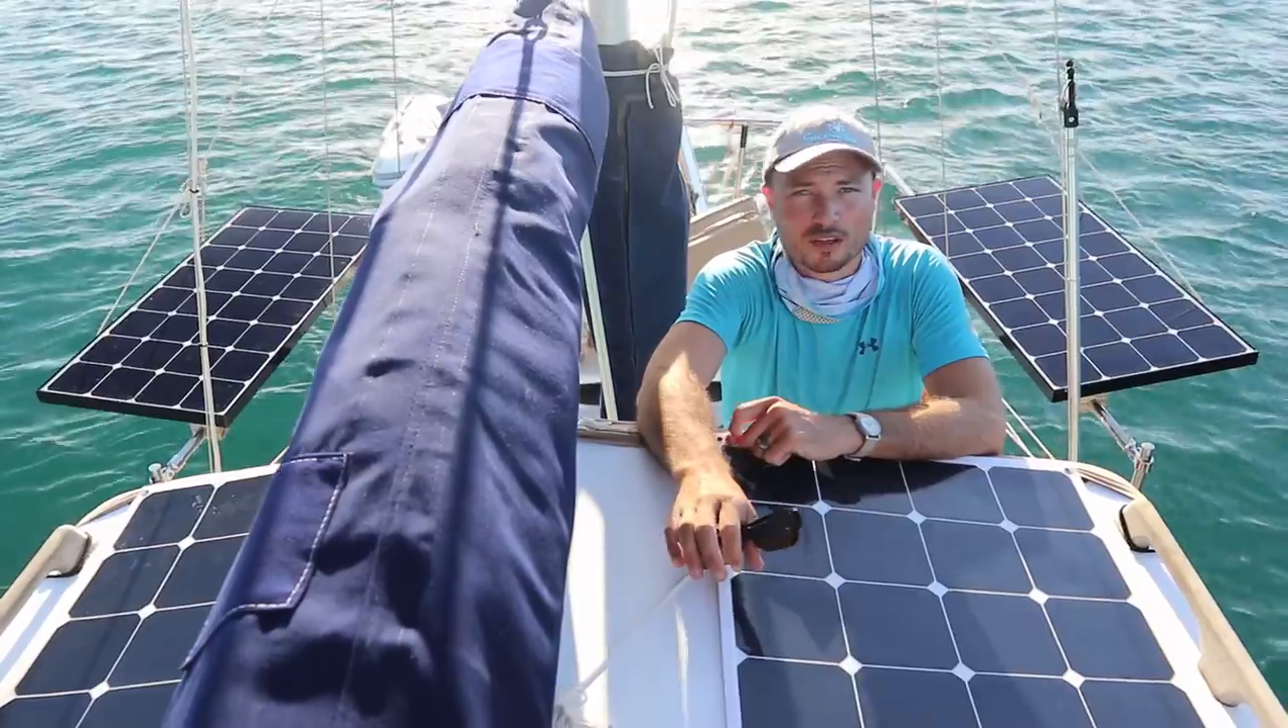All right, so we got the rigid solar panels installed.